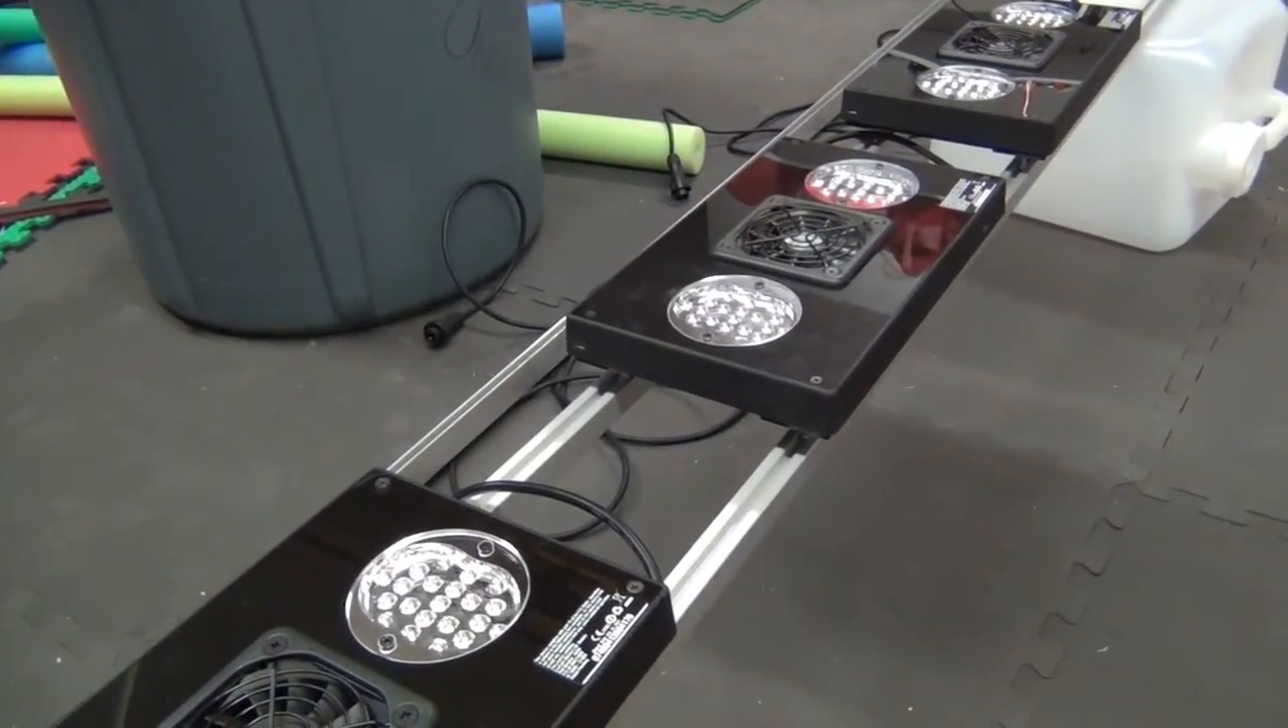And as you can see now I've got all three of my radions on here and now this thing's upside down right now obviously because the lights are up but as you can see it makes a little noise.